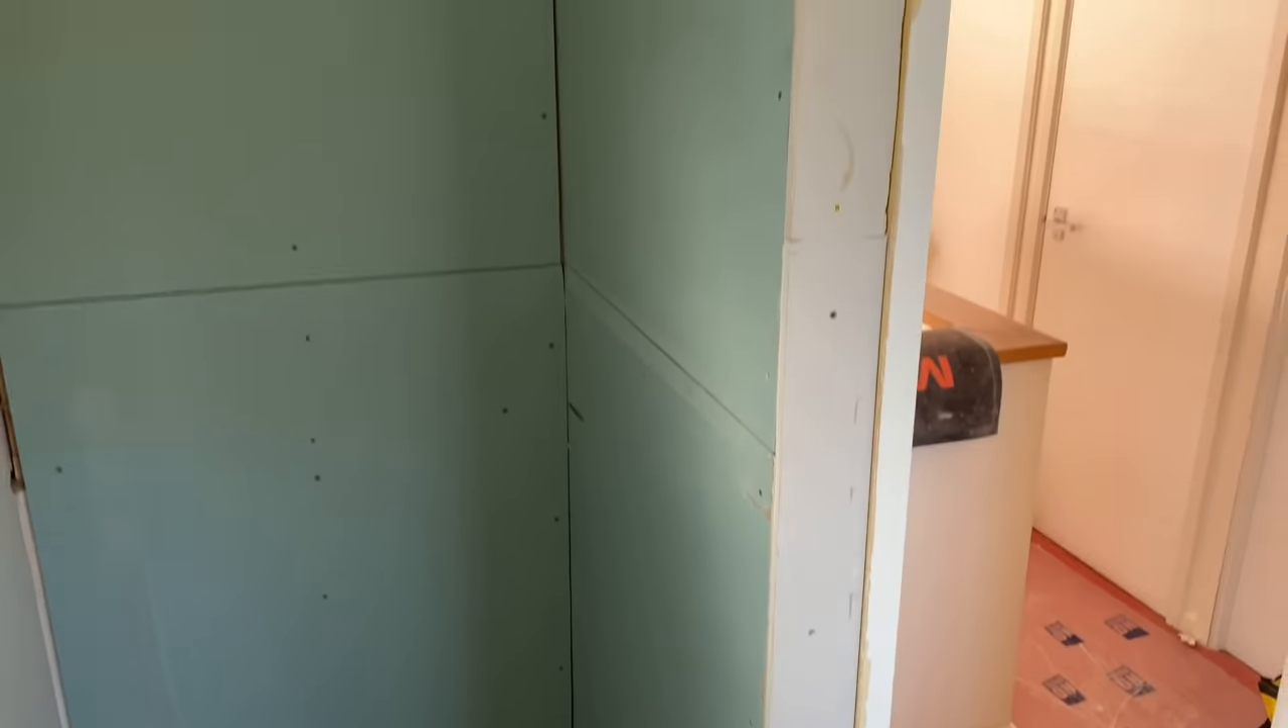We've got moisture boards up to go around the bath.